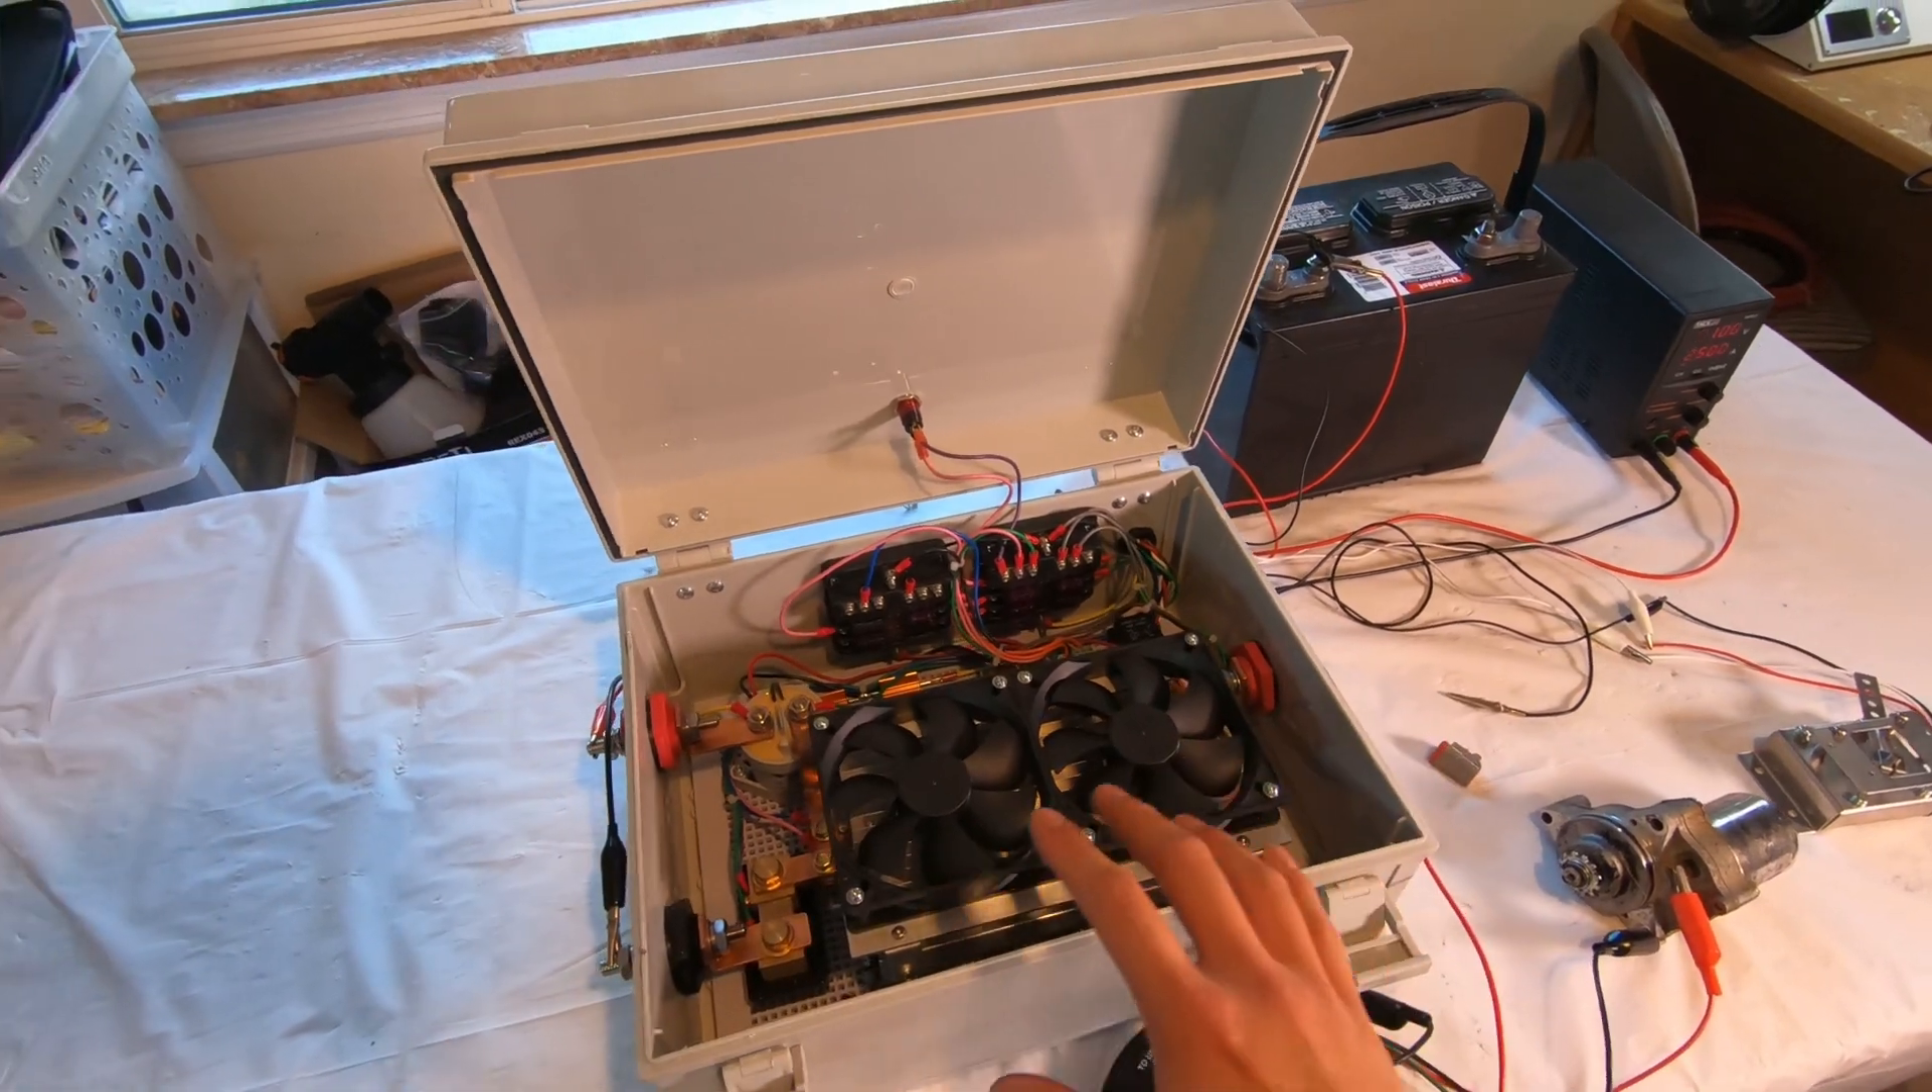All right so guys I finished building up the rest of the controller and also wiring it of course and uh I just want to show you guys how this operates.